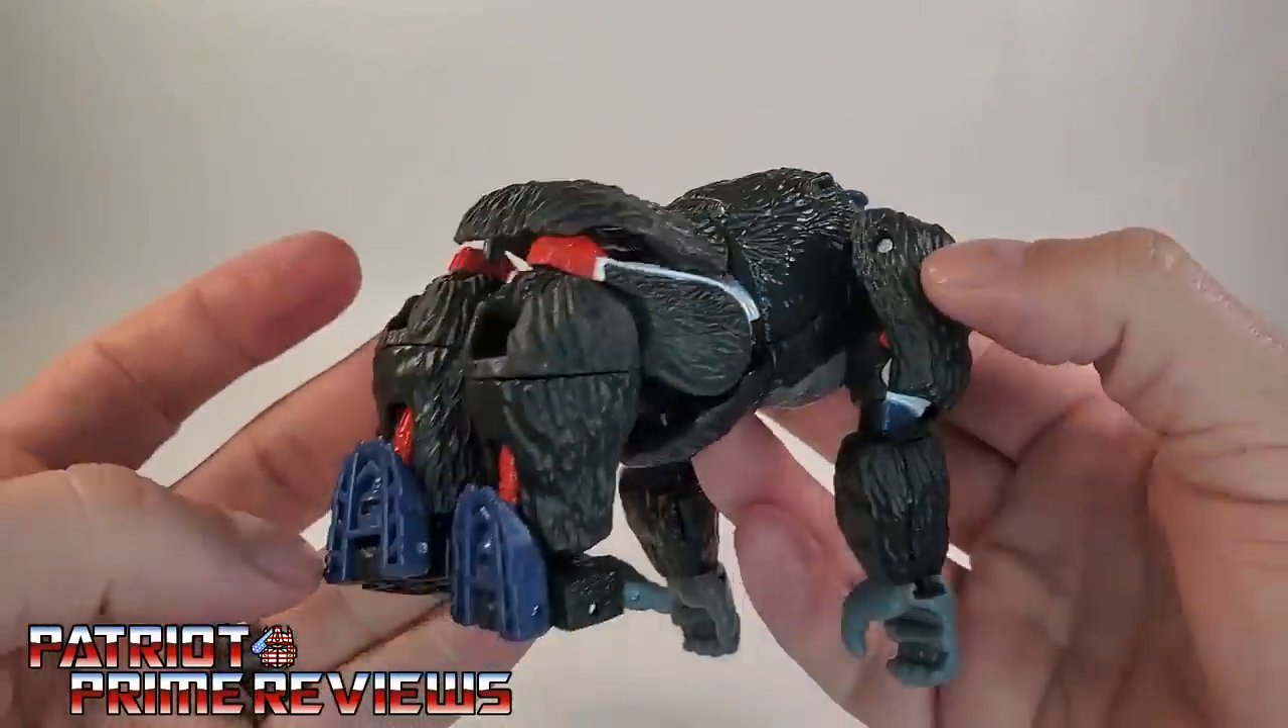And of course the robot feet hanging off the back.